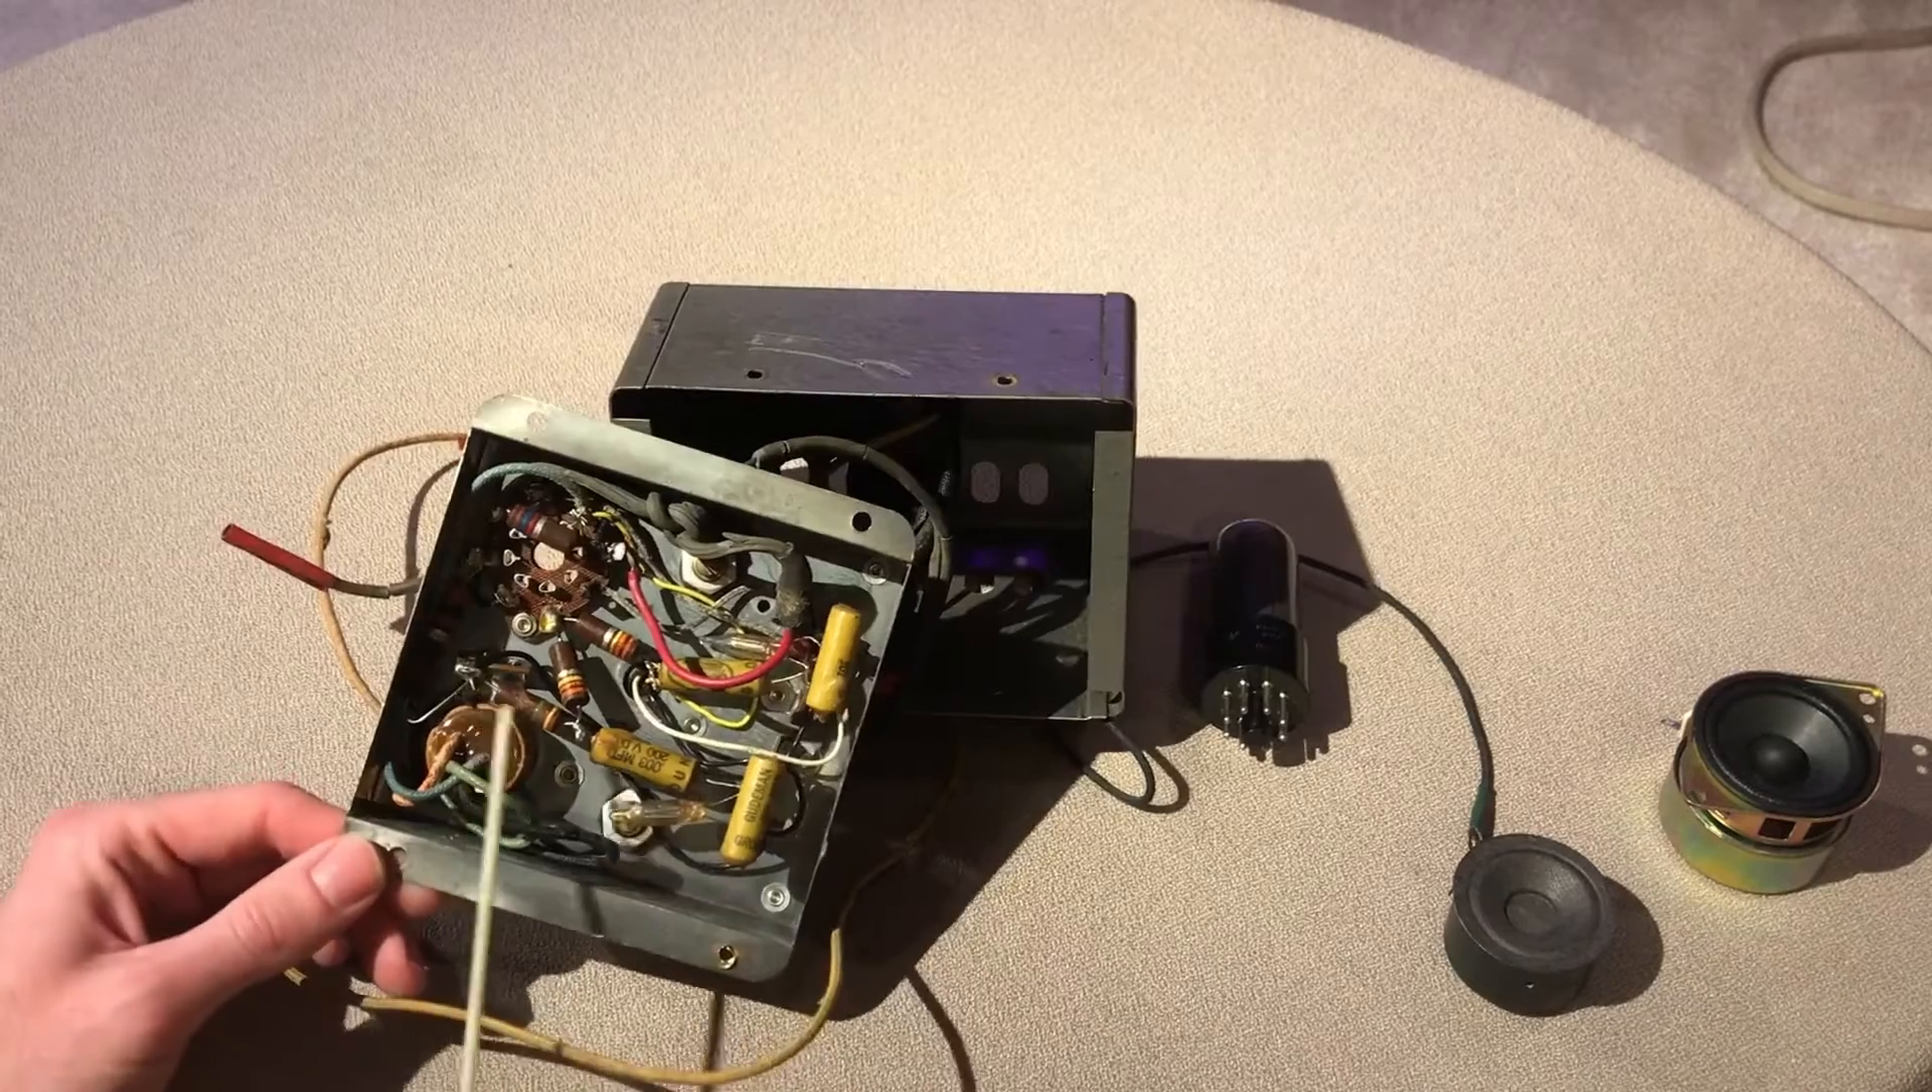Let's take a look underneath and I have the bottom plate removed.